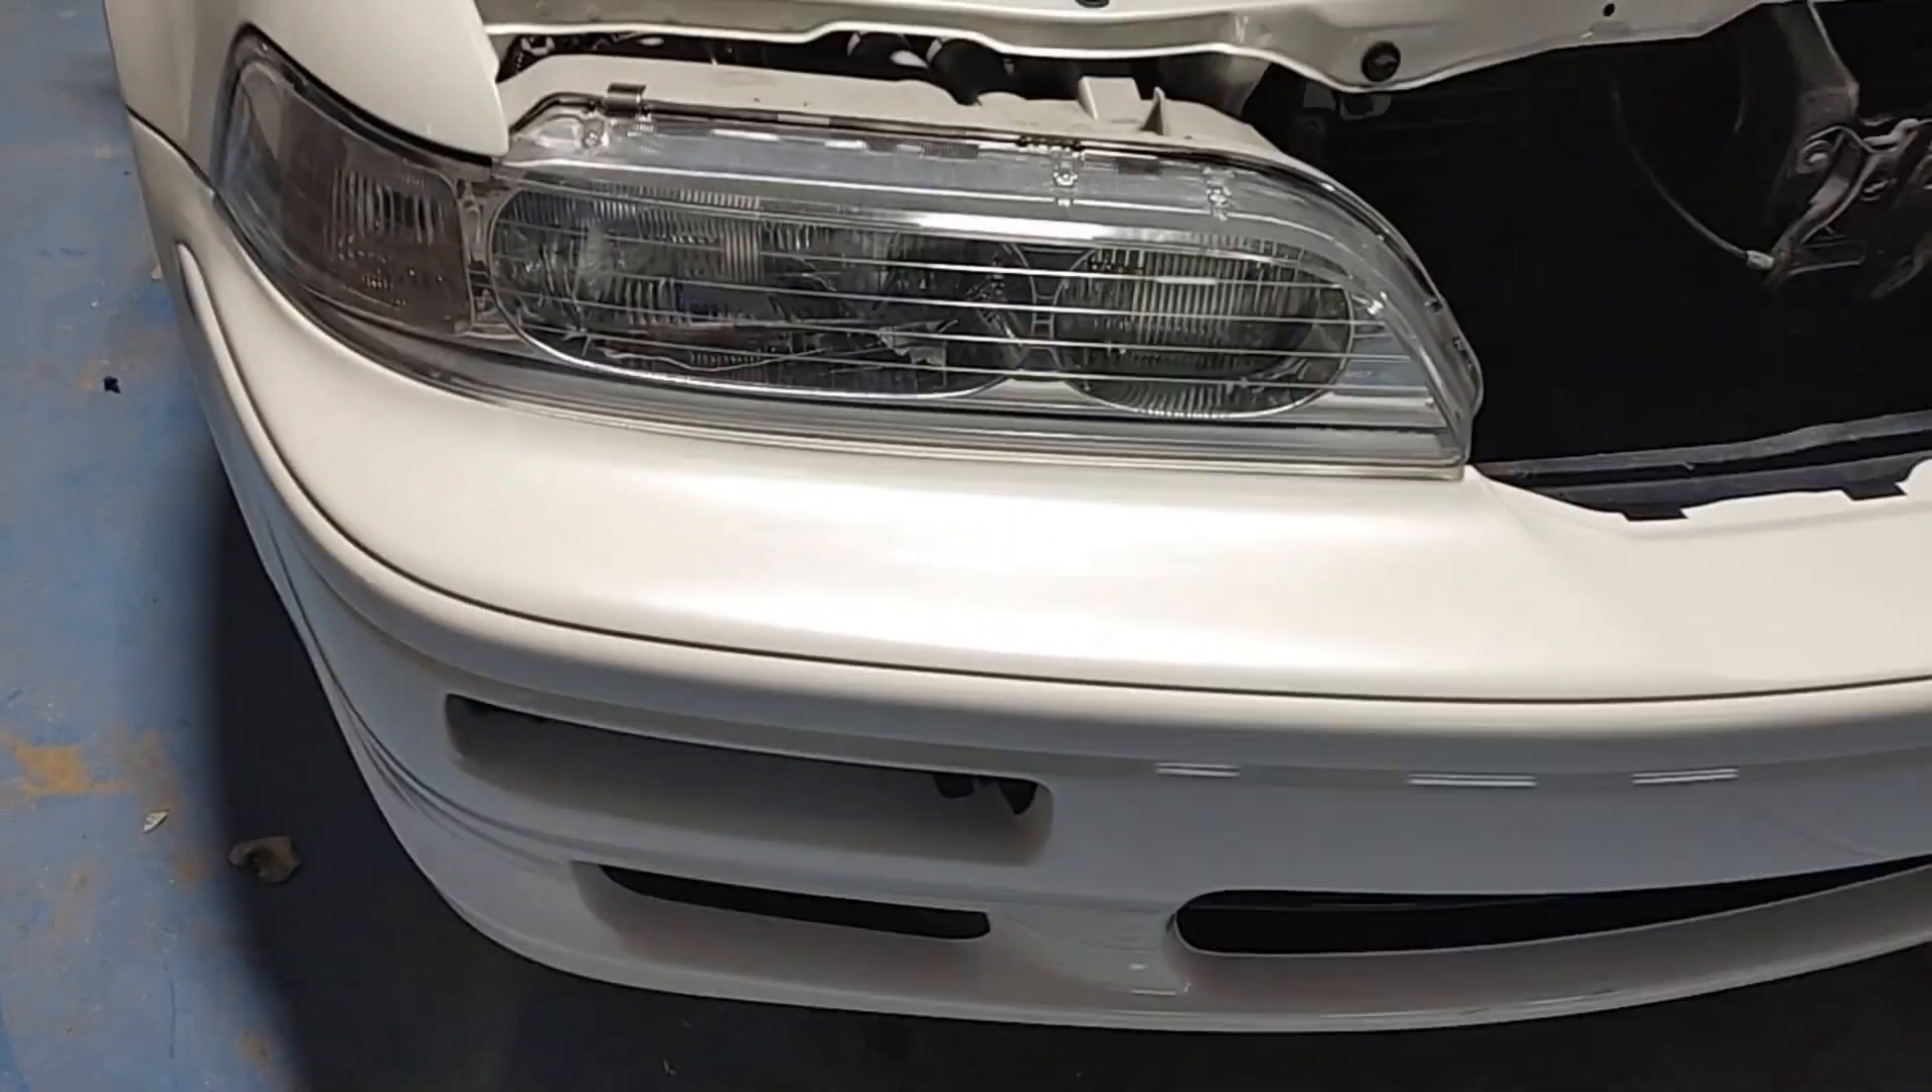Got us a nice even gap under that headlight.